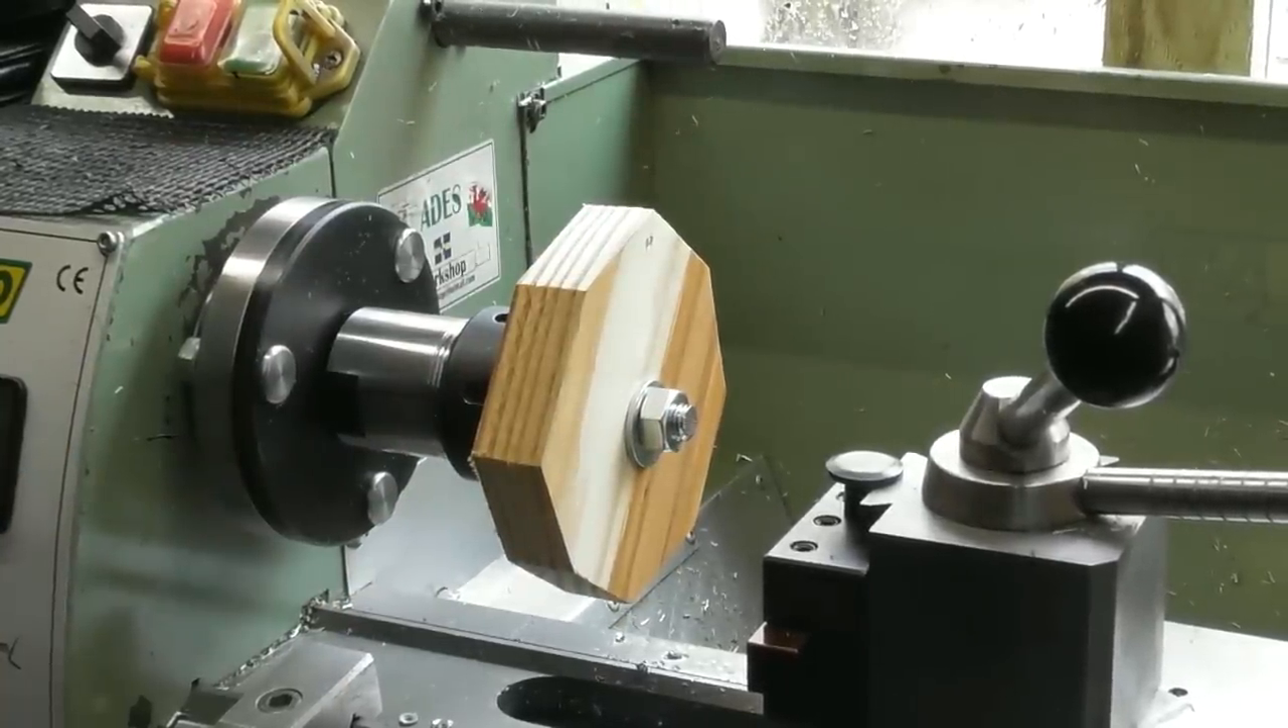We have a piece of wood up in the lathe.